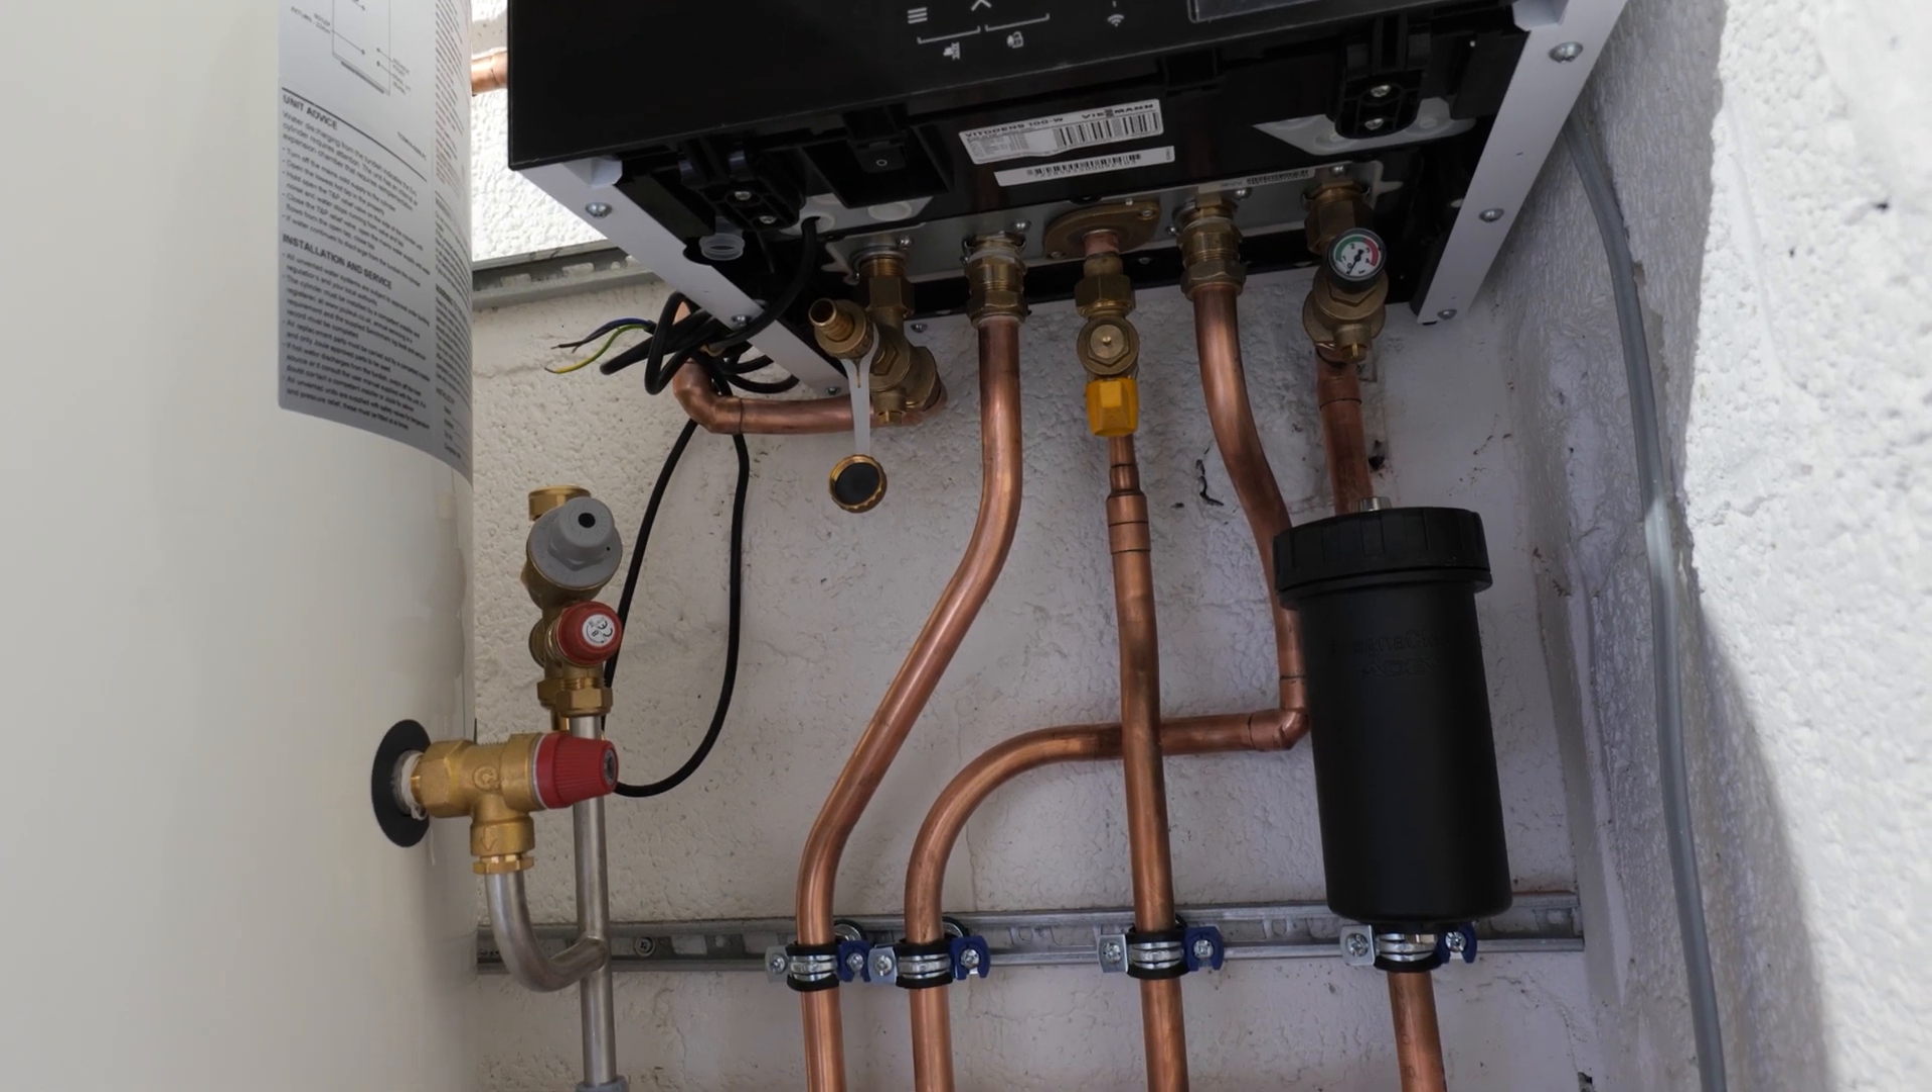Right that is the majority of the pipe work done now underneath the boiler.